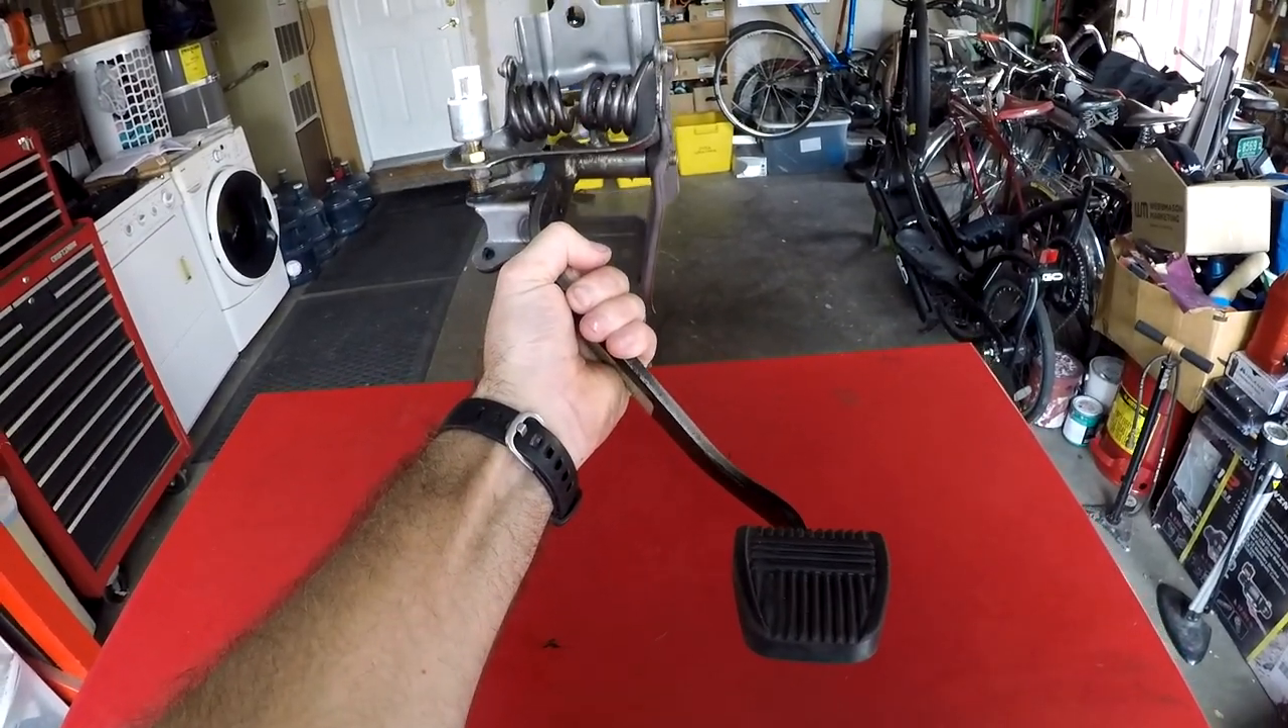So here's the whole clutch pedal assembly removed from the vehicle.